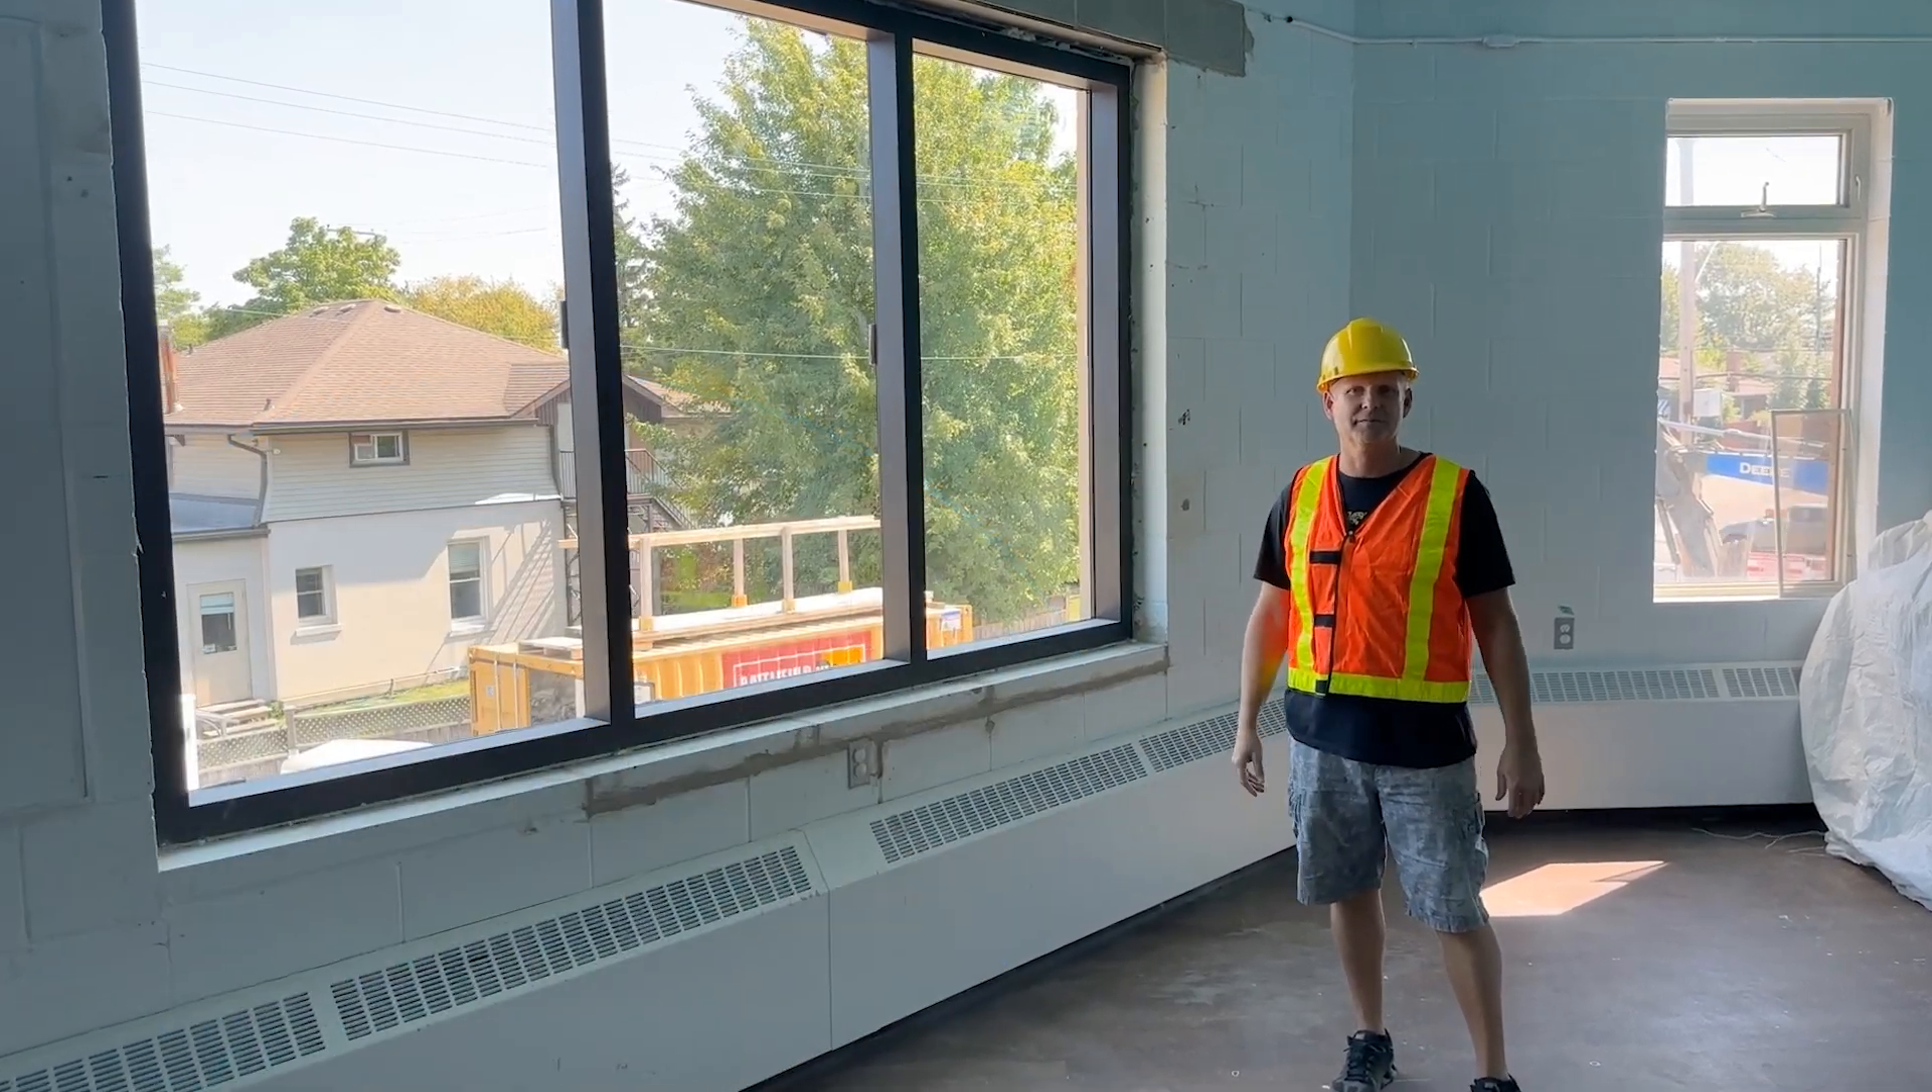And over here in our kids' church area and our daycare classrooms, we've installed these very large, nice-looking windows.